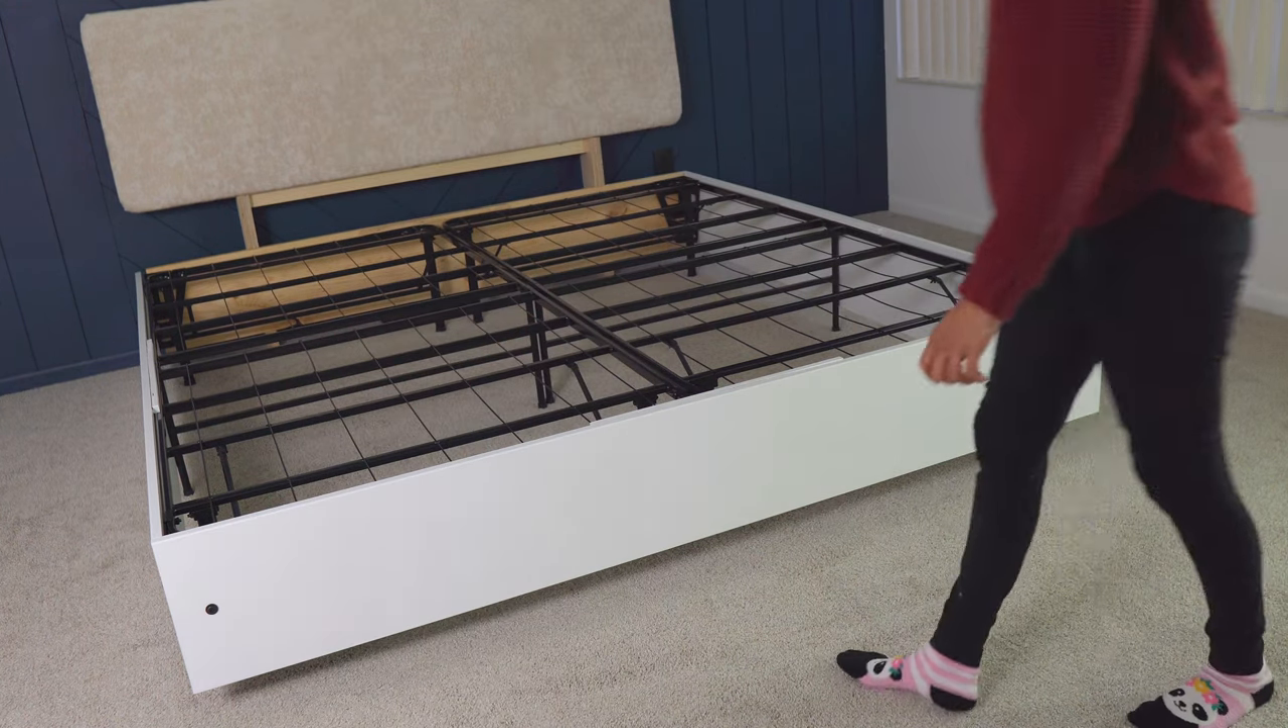Now this bed frame and headboard is done so let's bring the mattress in.